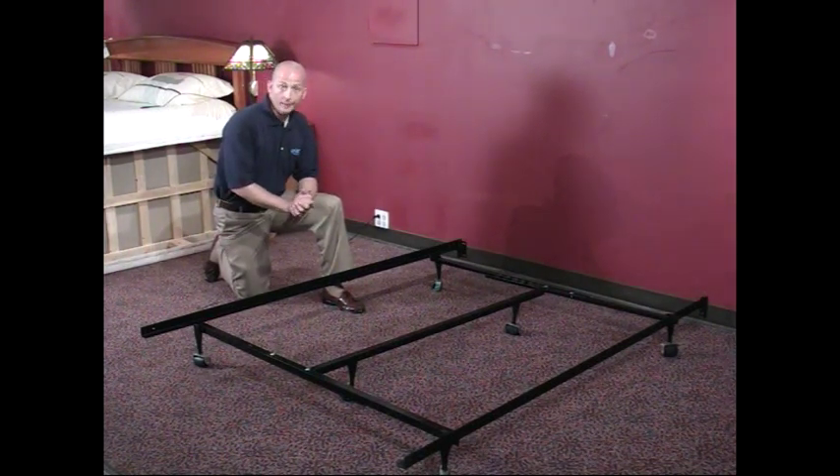Now we've completed our six-legged rolling caster frame.